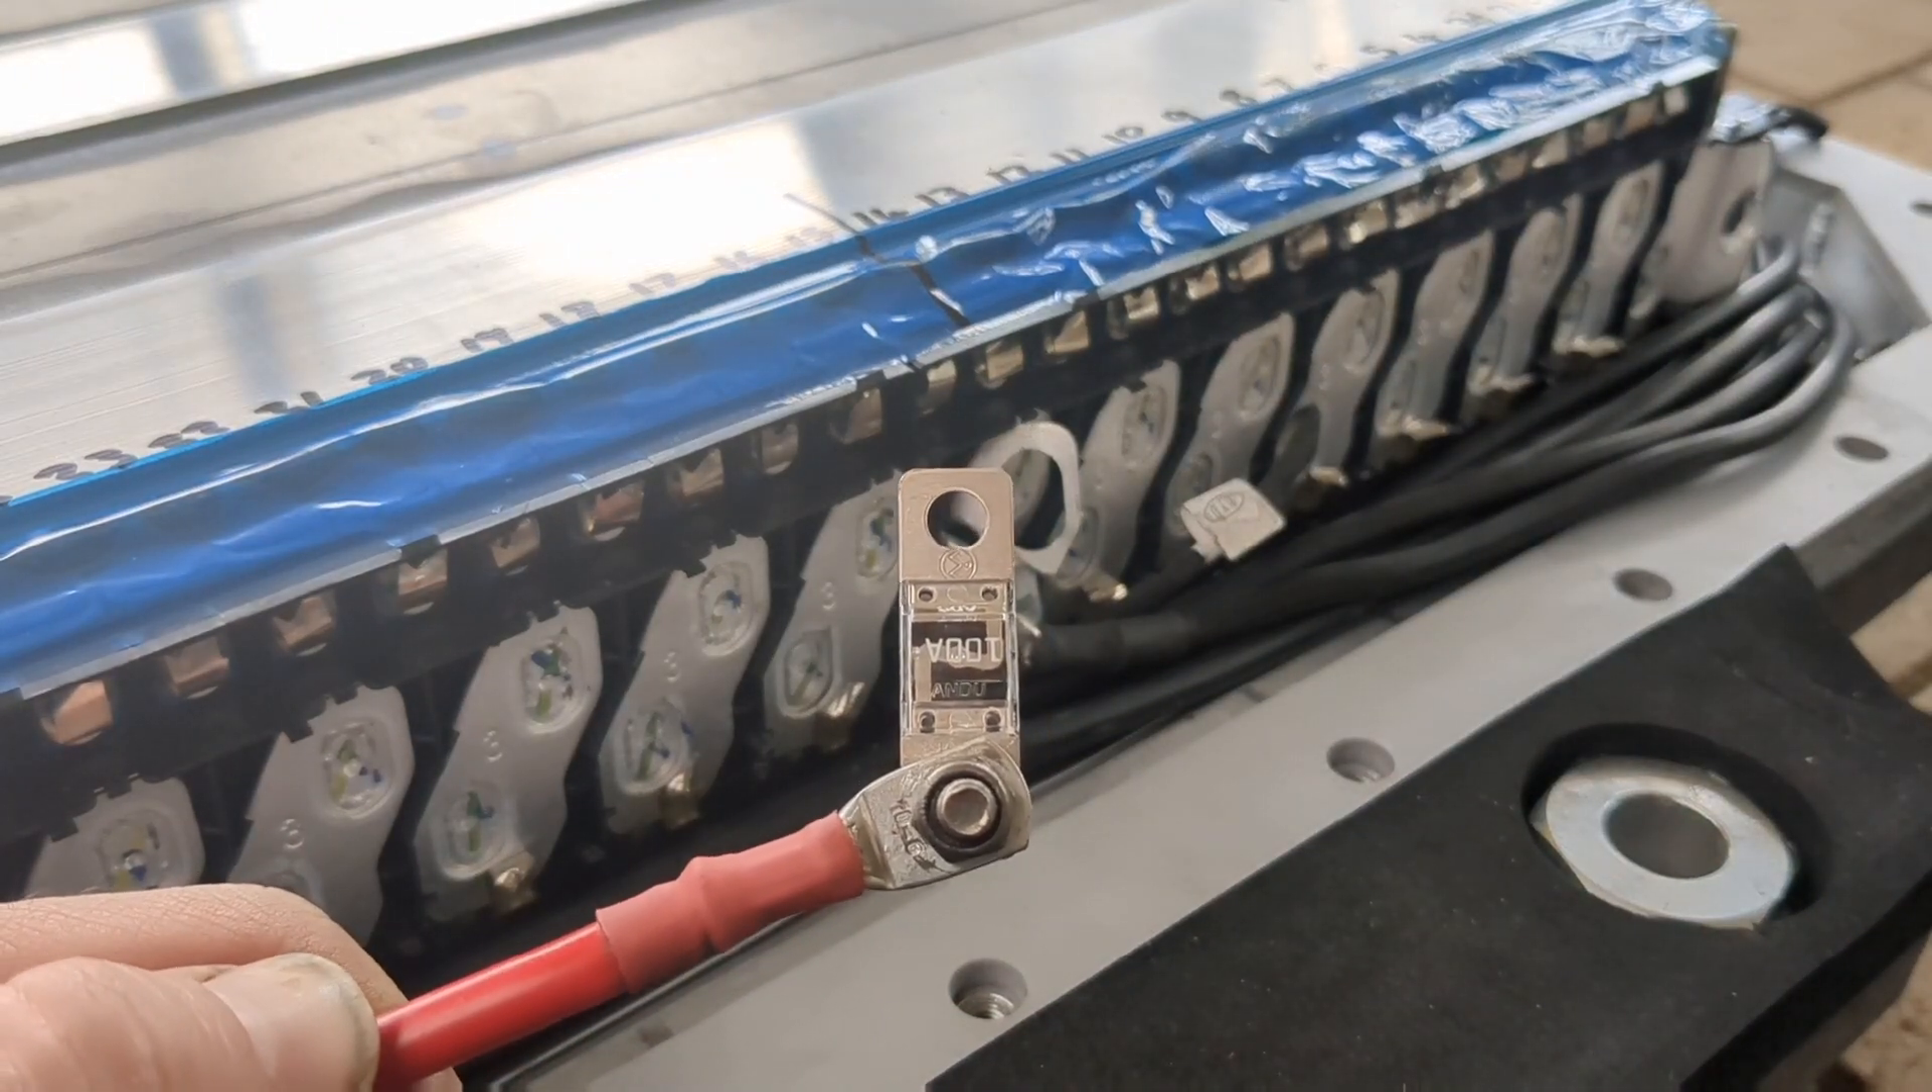What I'm planning to do for the positive cables is I'm going to put I've just bolted a fuse onto this battery lug here onto the cable here.